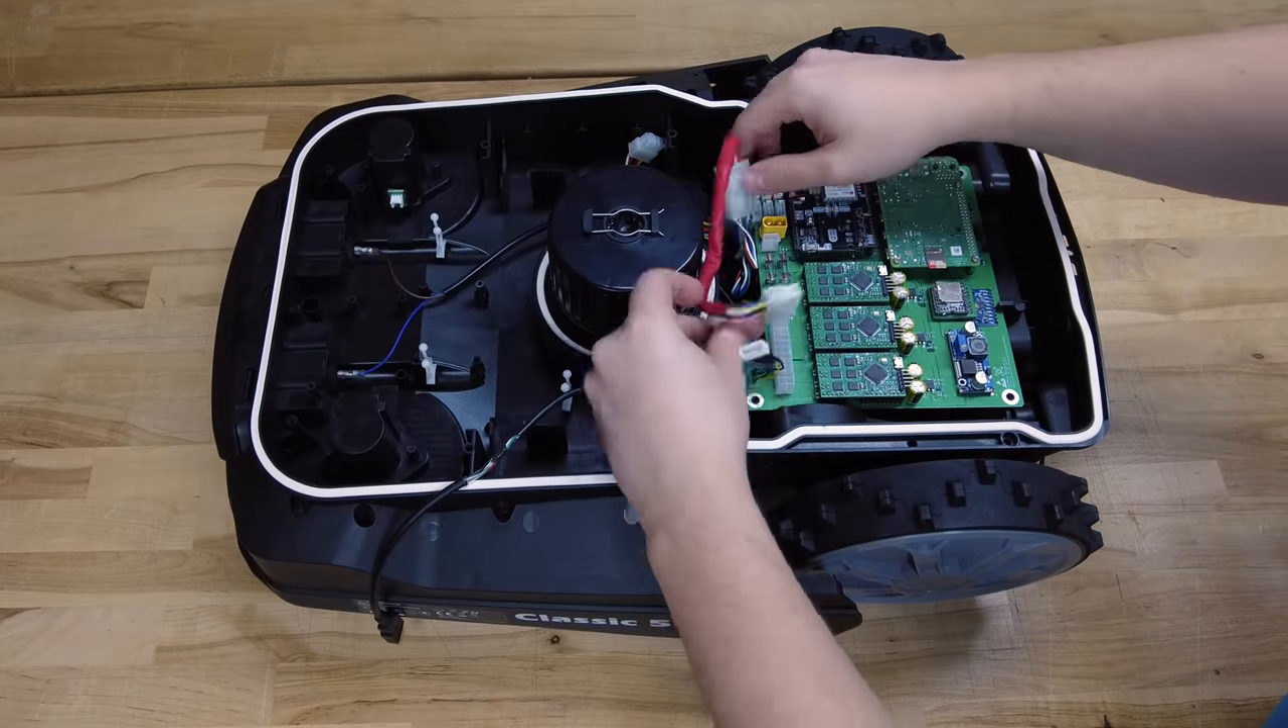In the next step I mounted the populated board into the mower.